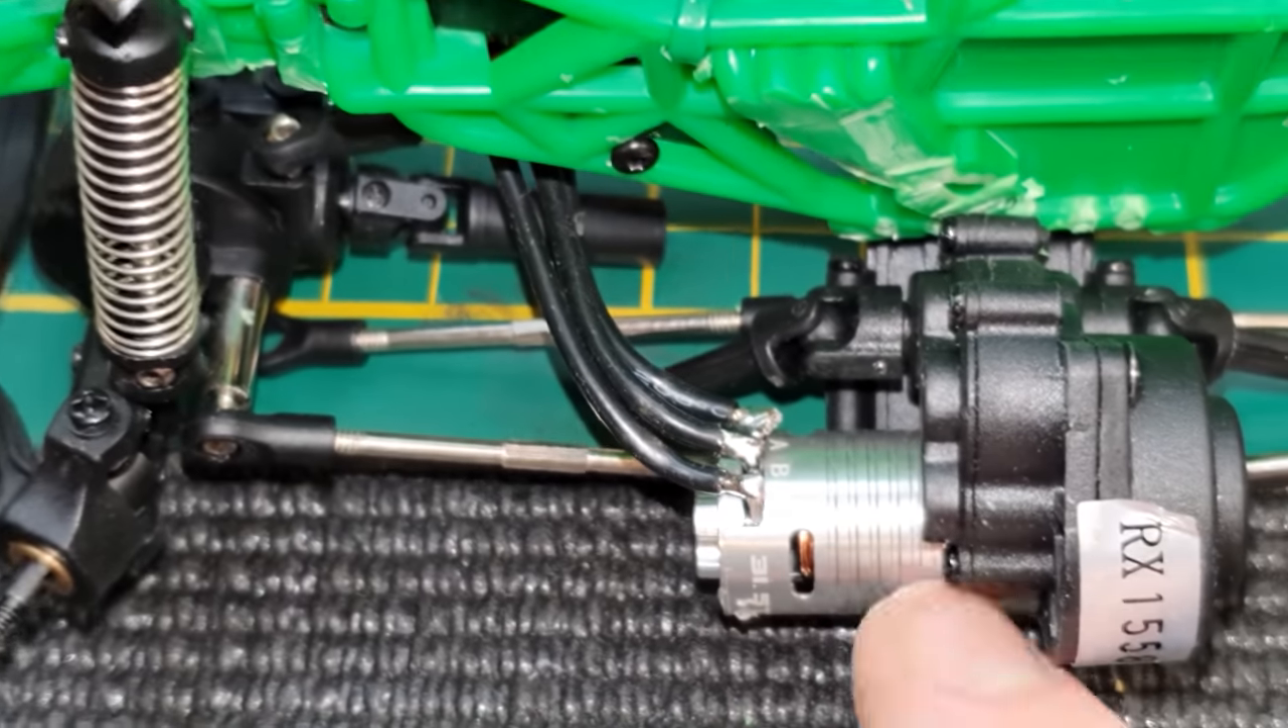So there we are, we've got the motor wires soldered on.